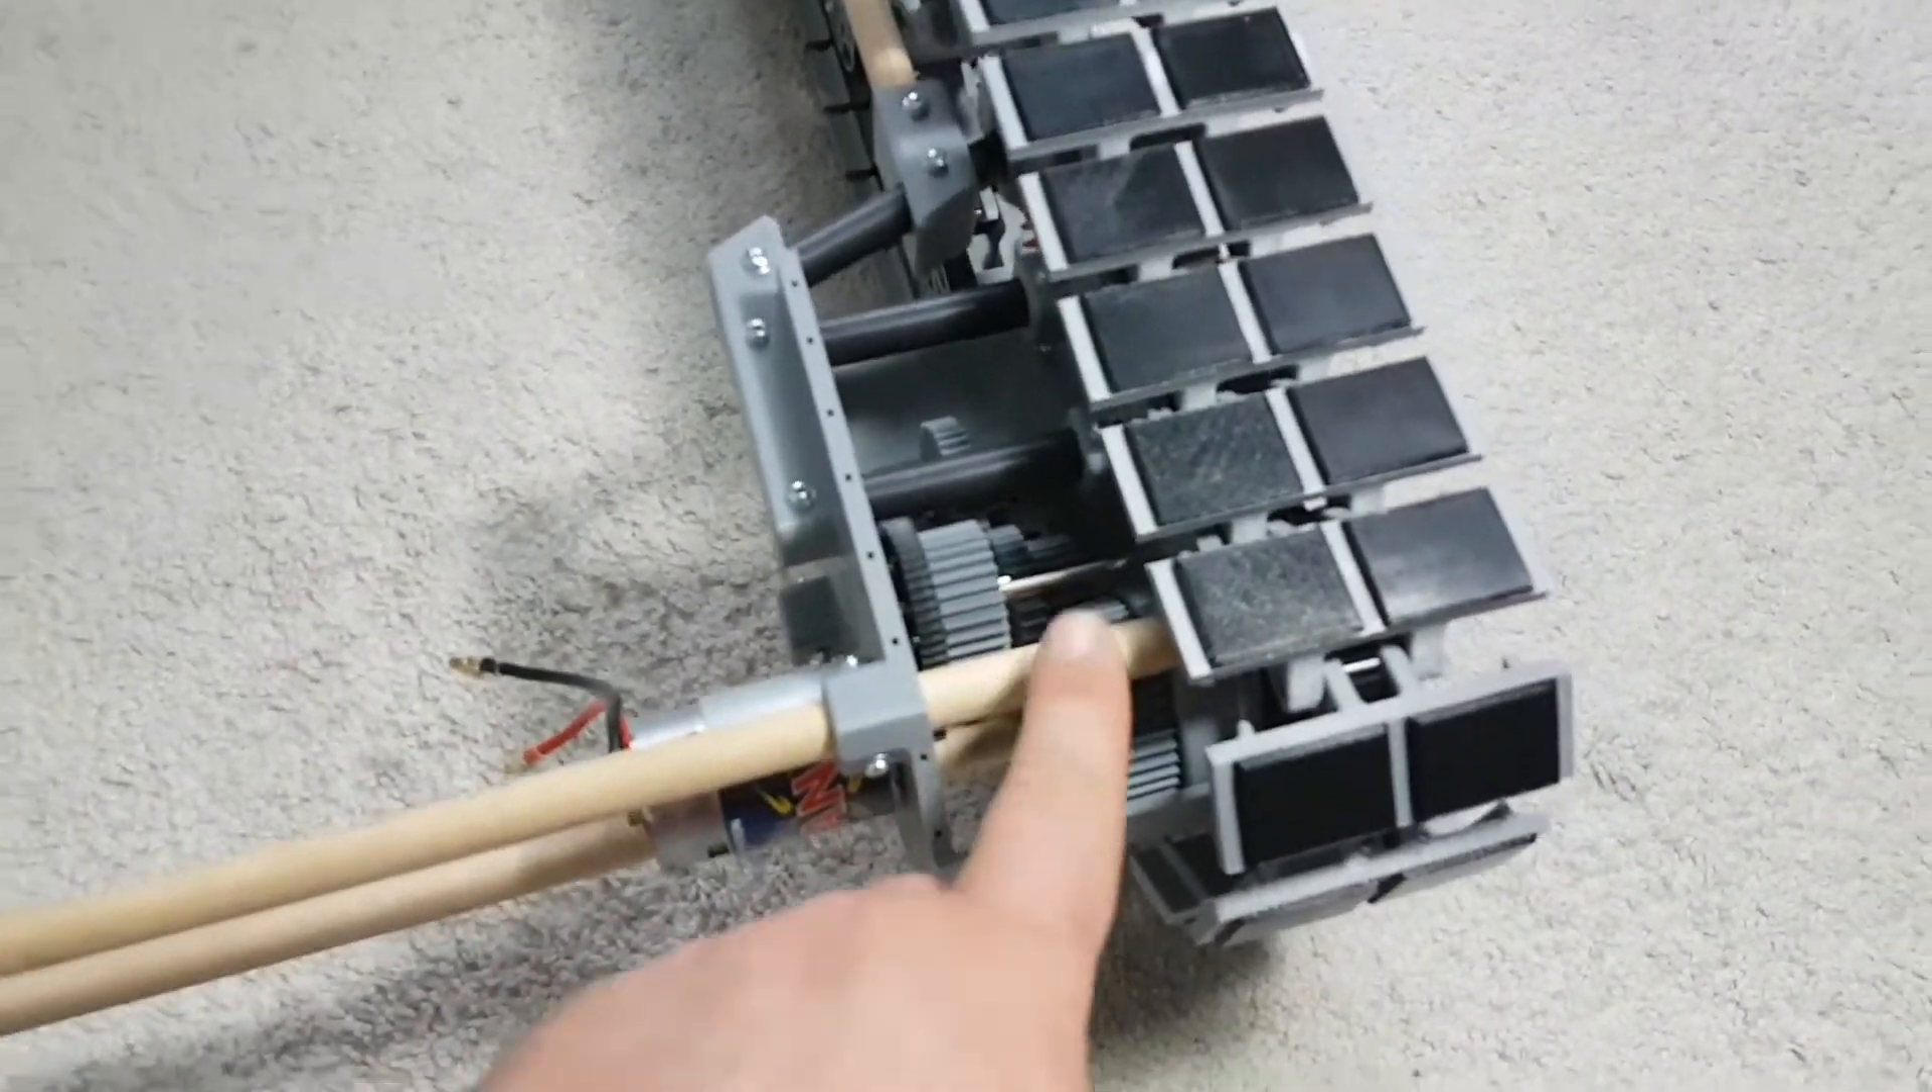I don't have the covers on the gear boxes yet.